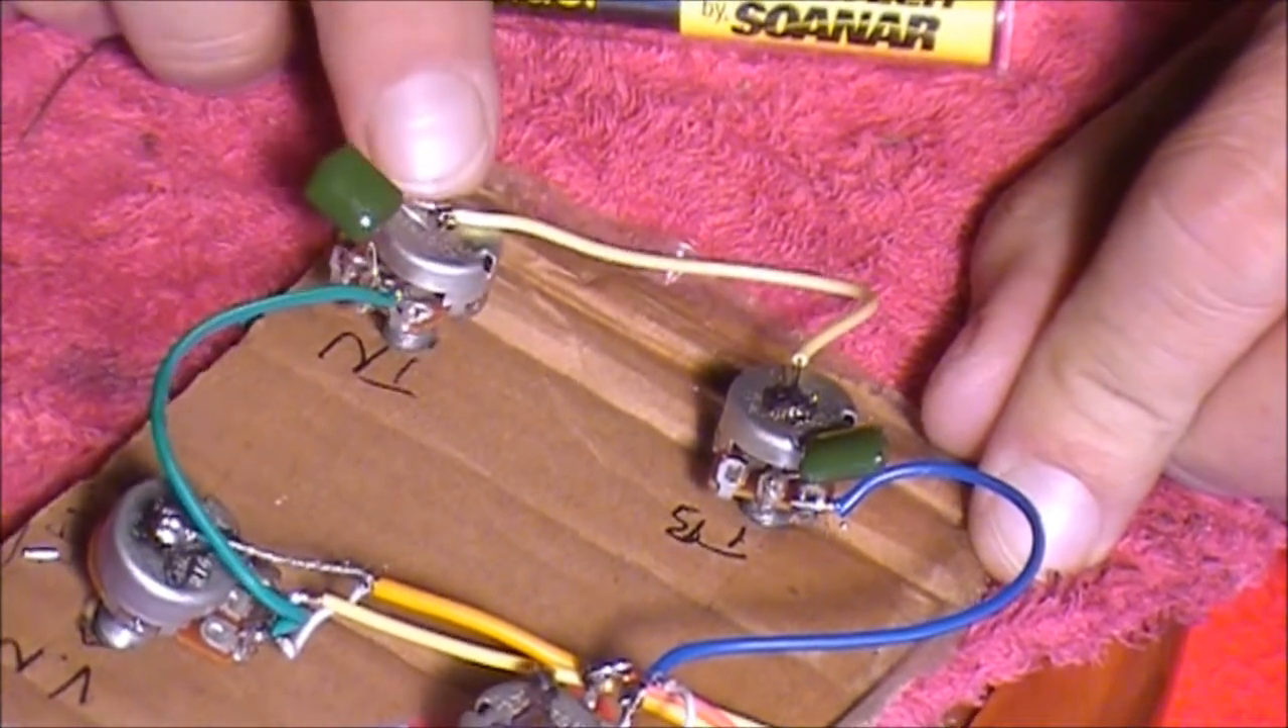Alright, so here I've got an earth wire running from this neck tone pot to the bridge tone pot.